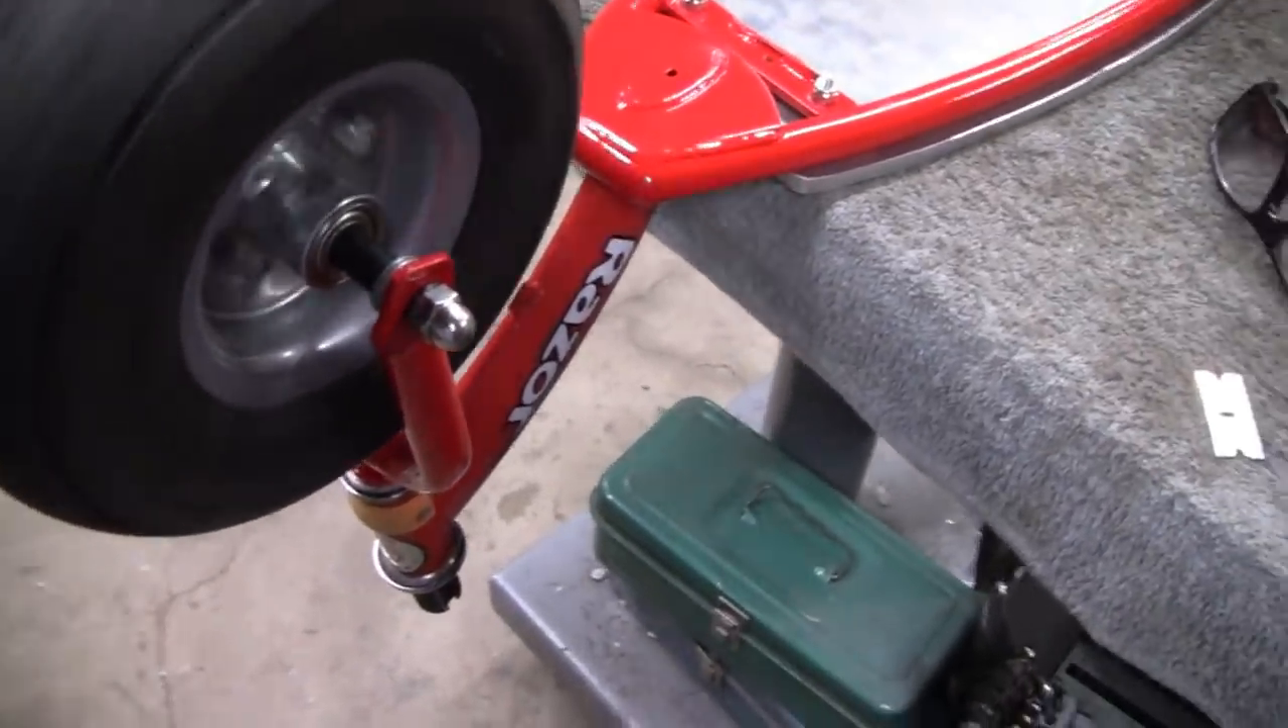Alright, the front fork's on and the wheel mounting and stuff like that so we're good to go up here.